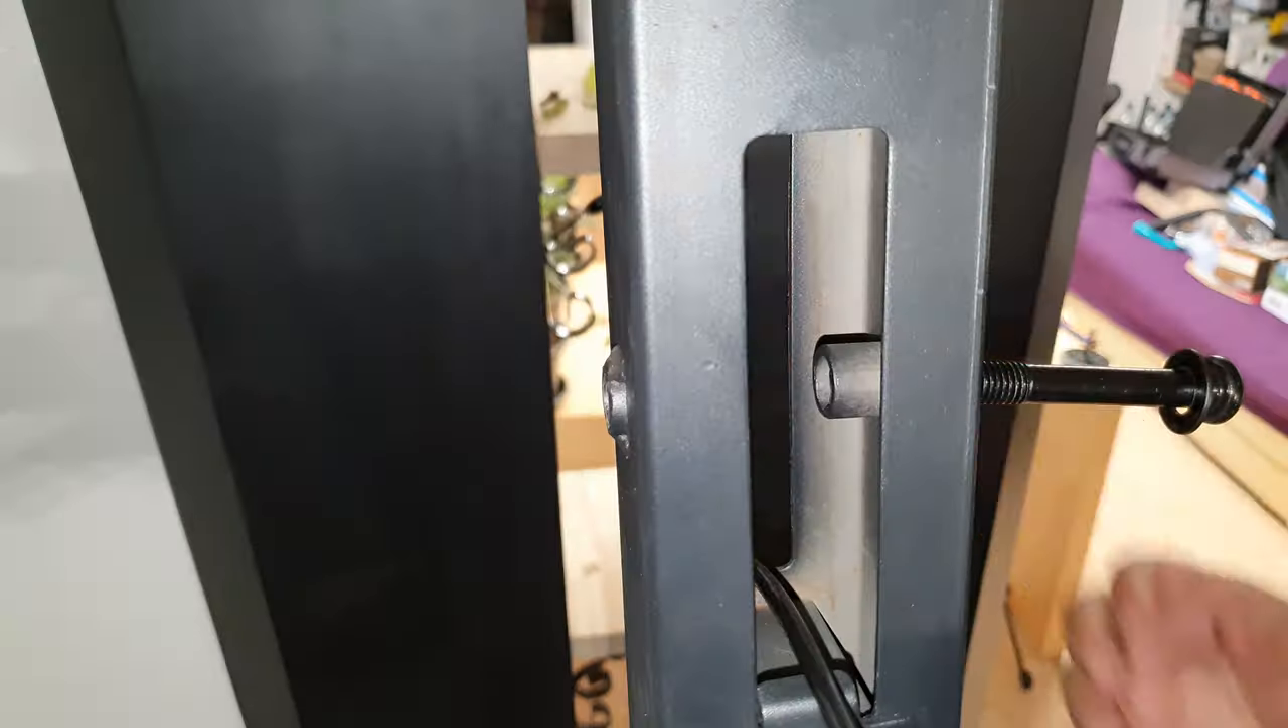Ya le hemos puesto al tornillo la arandela.